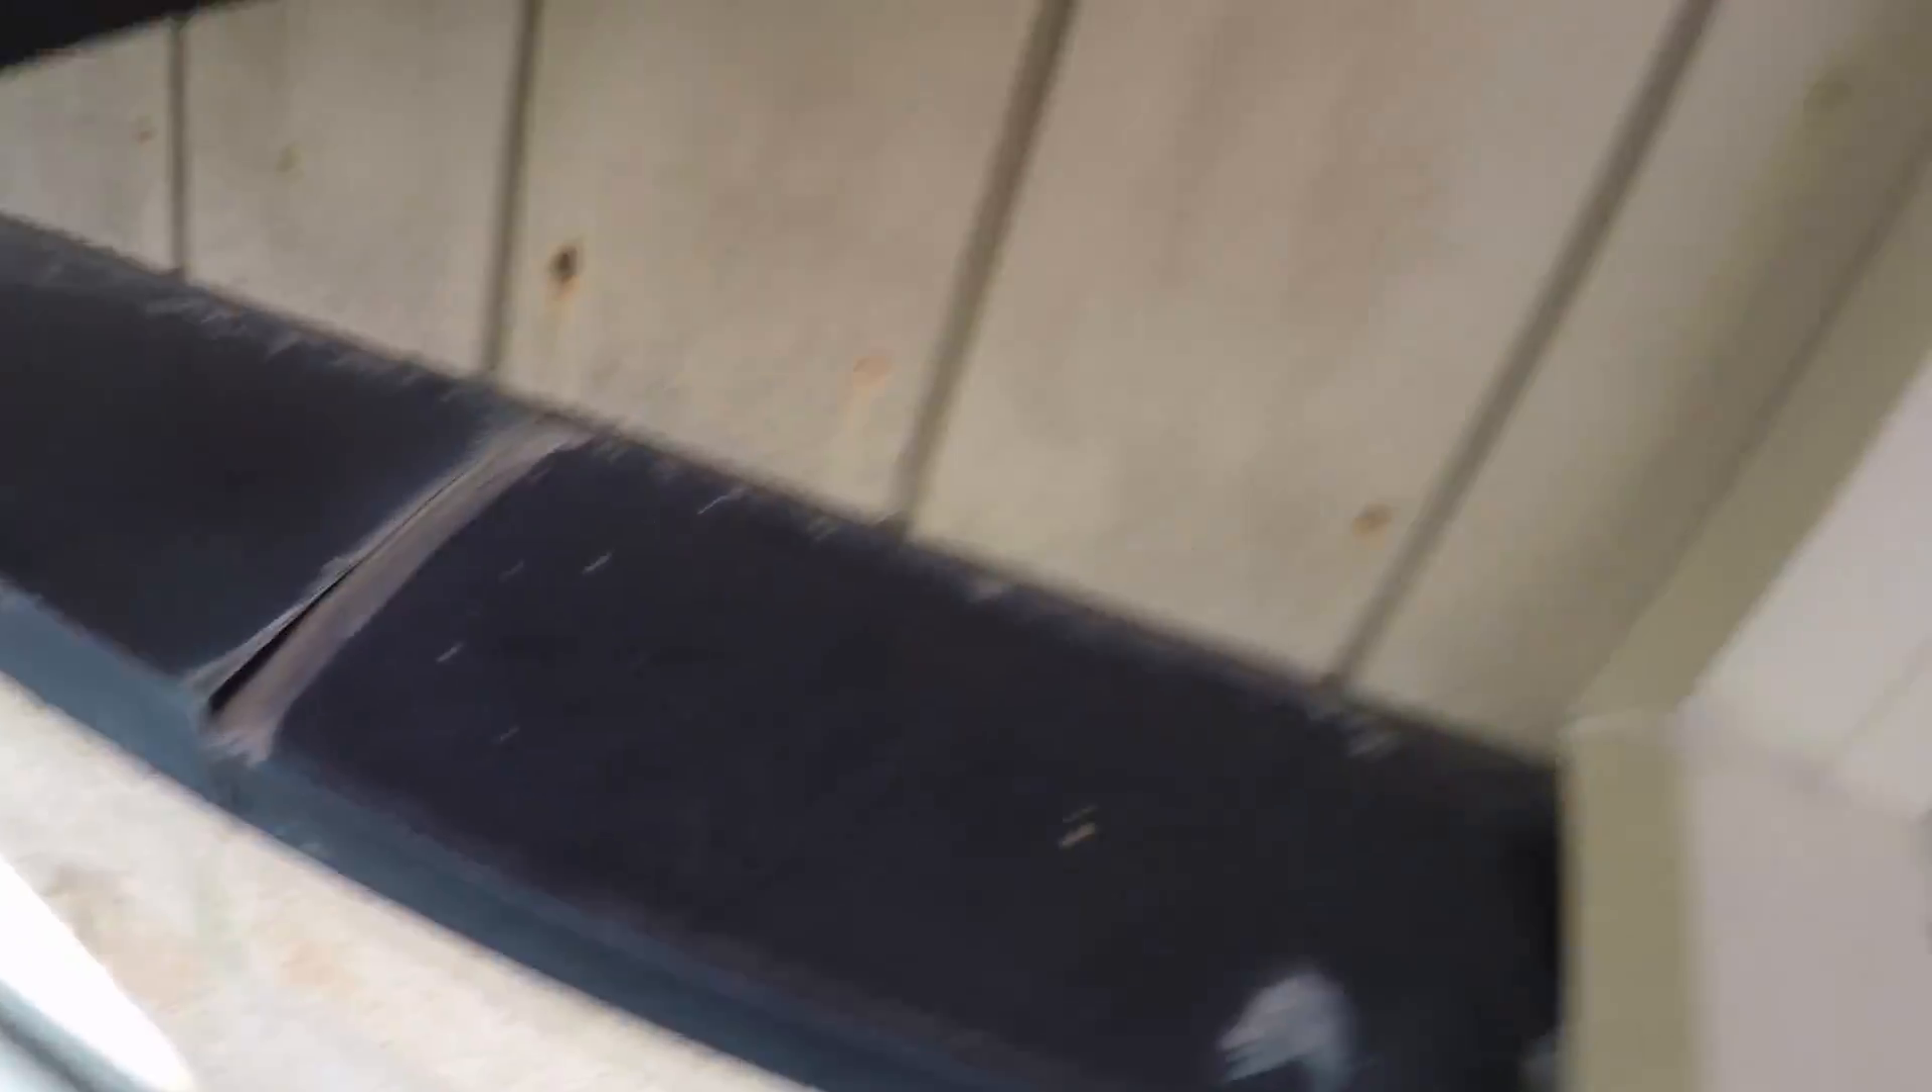The join is actually completely split there.